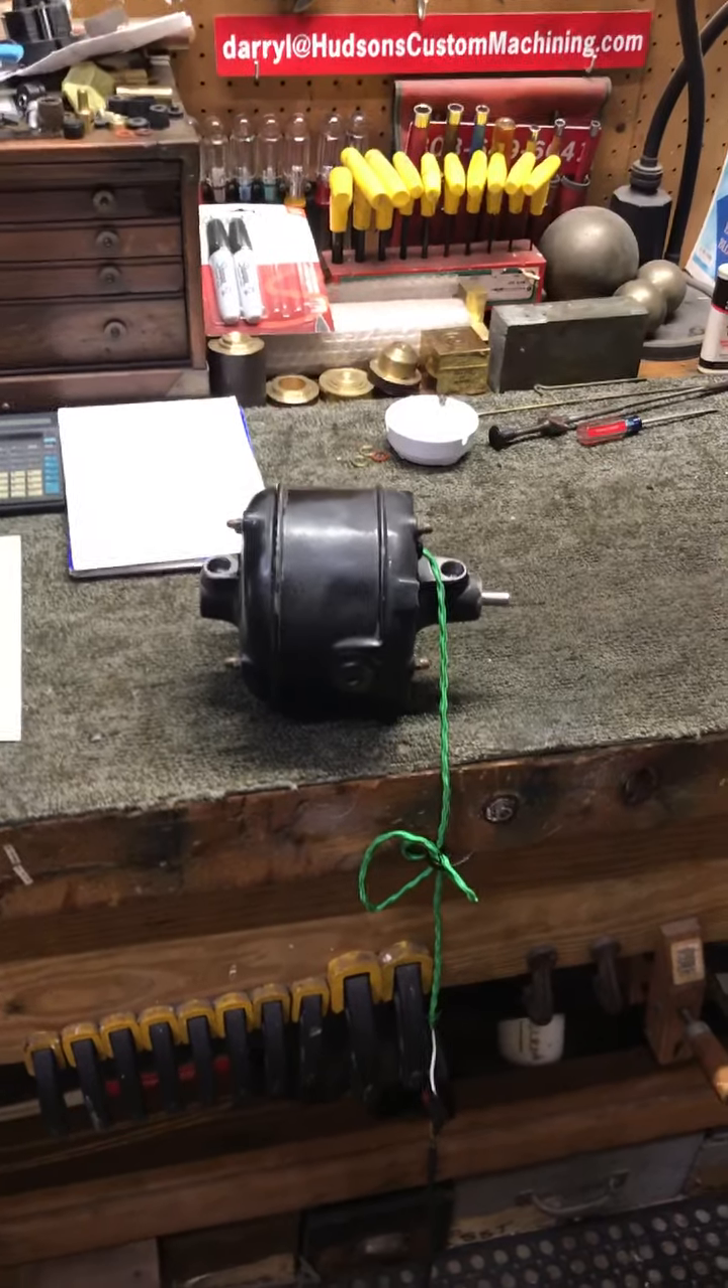Hey friends well we got the motor back together.